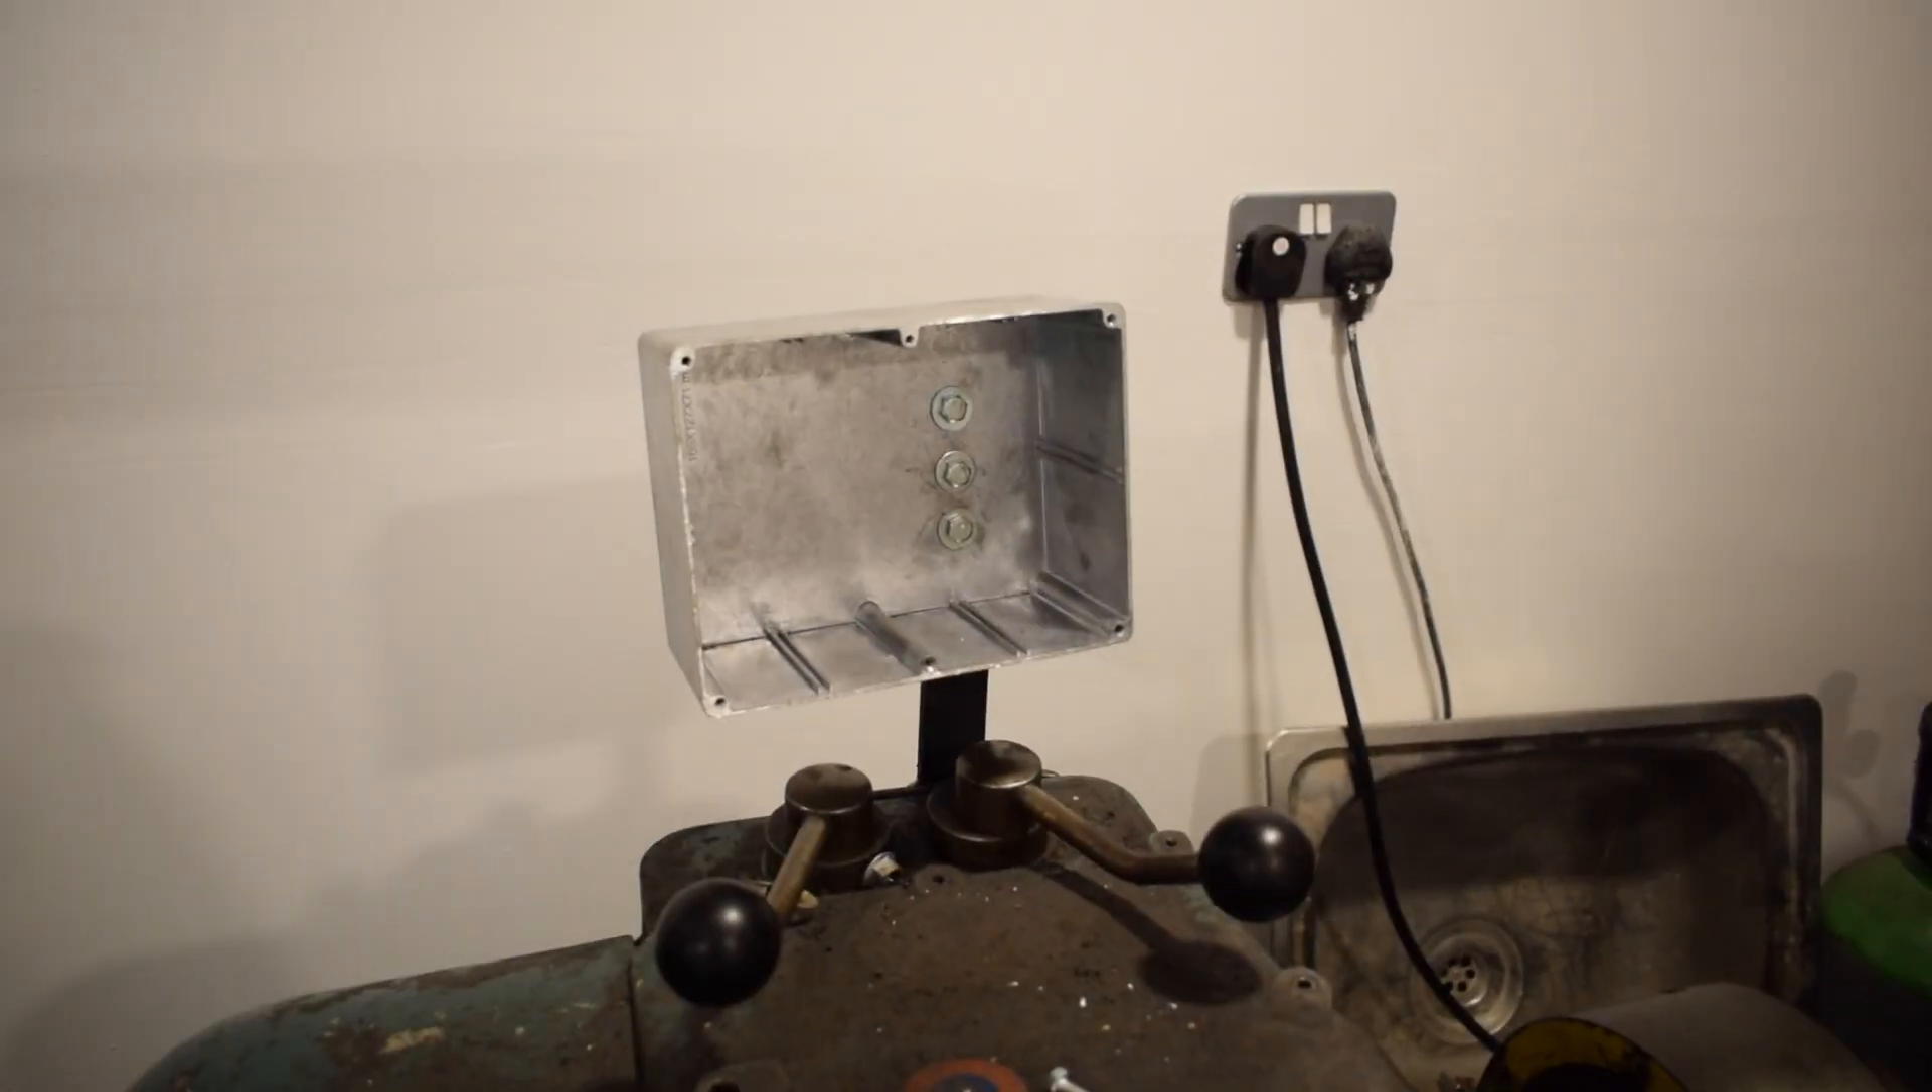So that's the box all mounted up now.